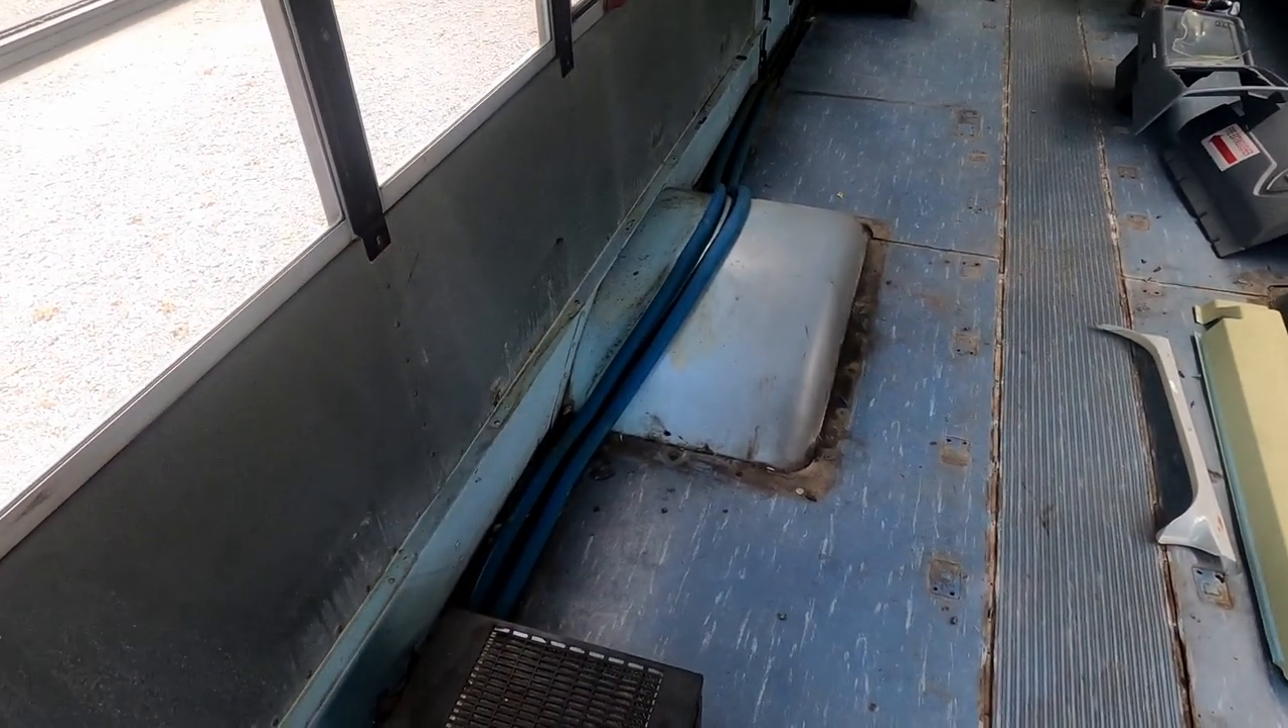Um, but just working on doing some of the, the front tear outs here because I still have to get, uh, all of these lines eliminated, which those are the, uh, the bus coolant lines, meaning, uh, antifreeze.